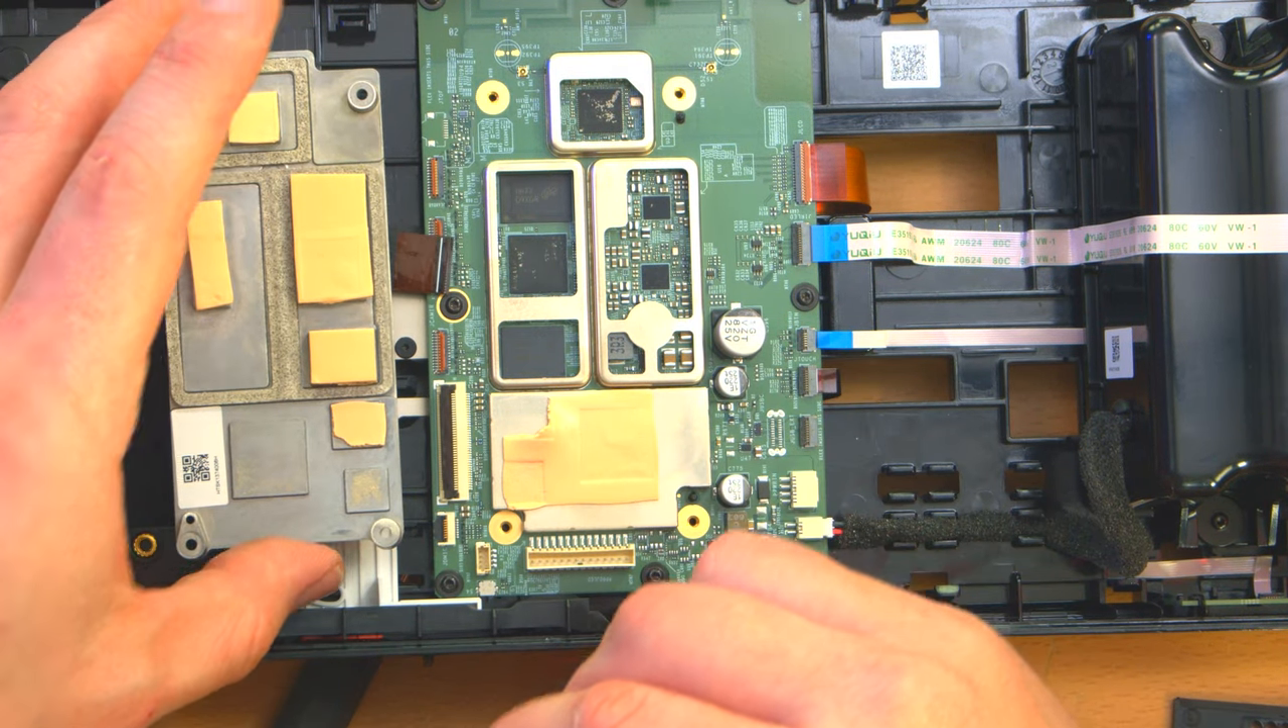Well, at least the heat sink came off smoothly and there's no heat sink compound everywhere because they used heat sink pads.